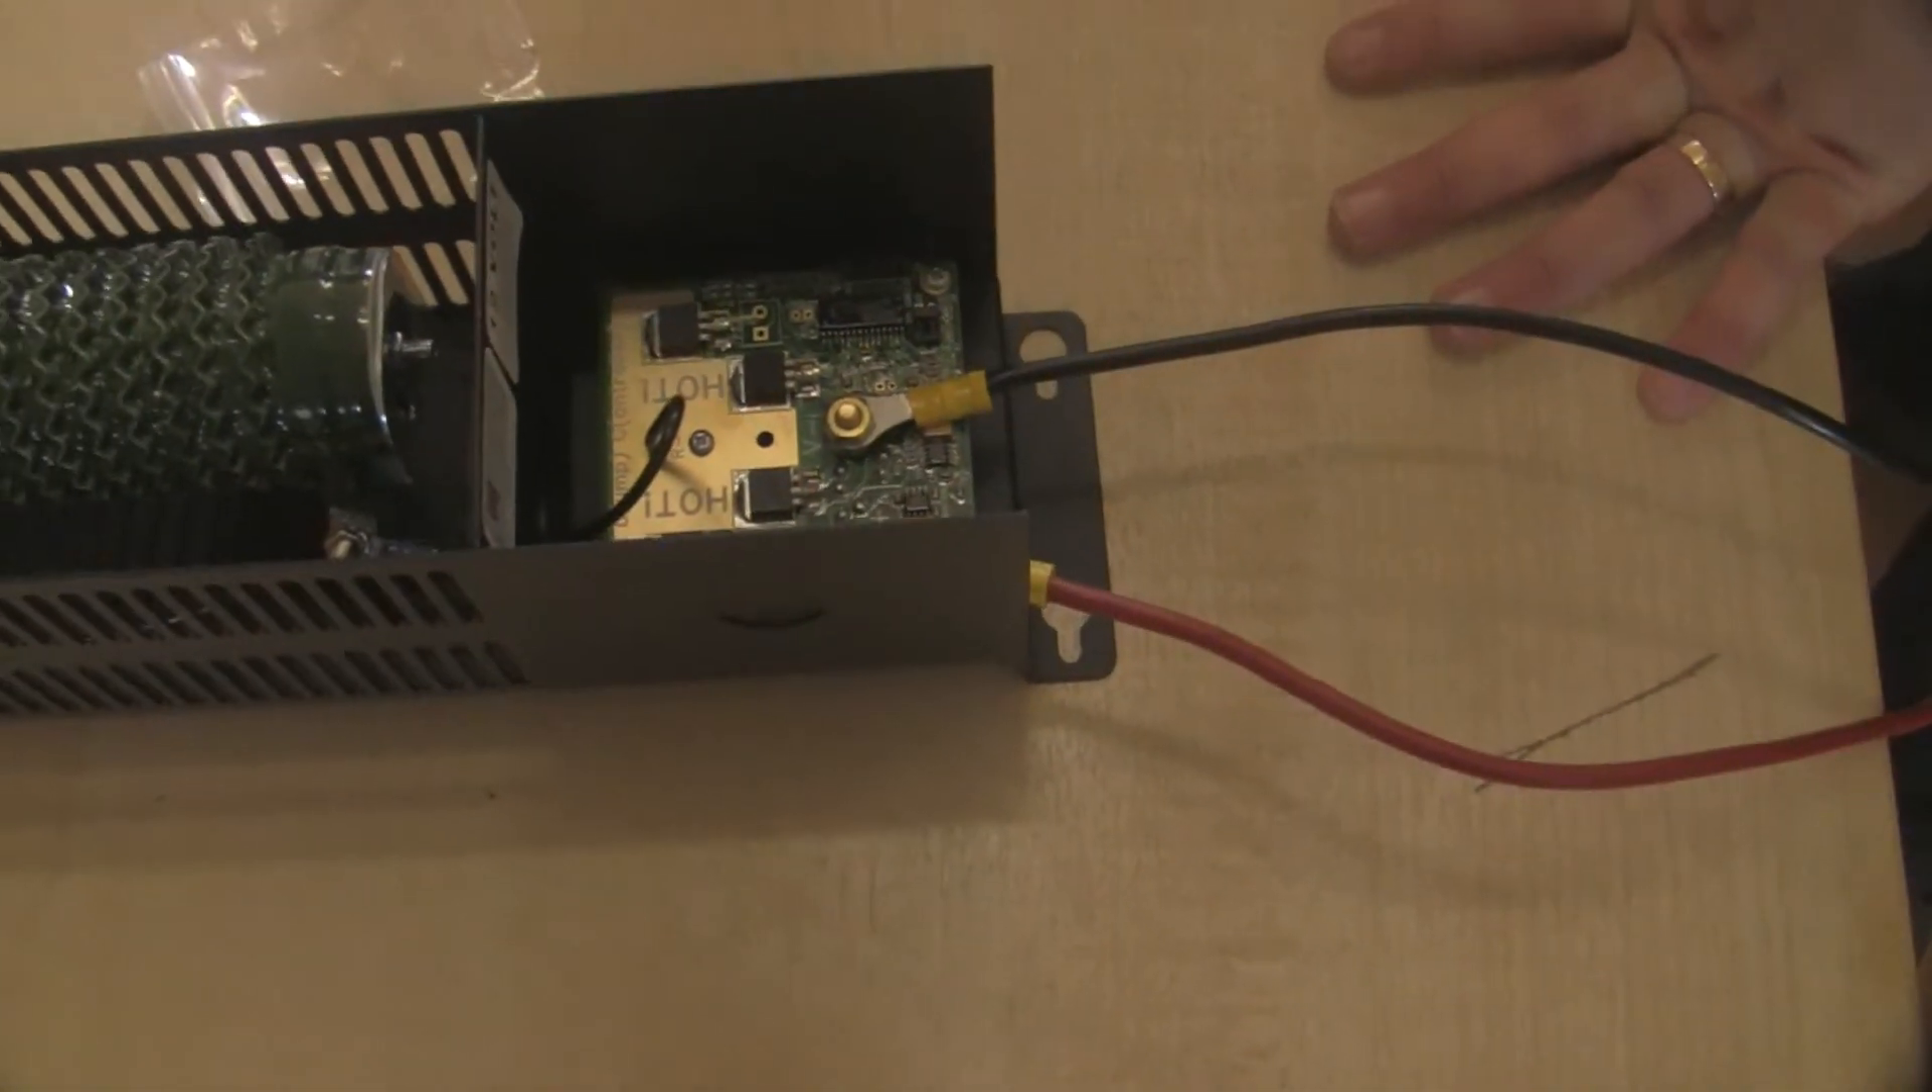And also notice that I've connected the cables to the charge controller first.